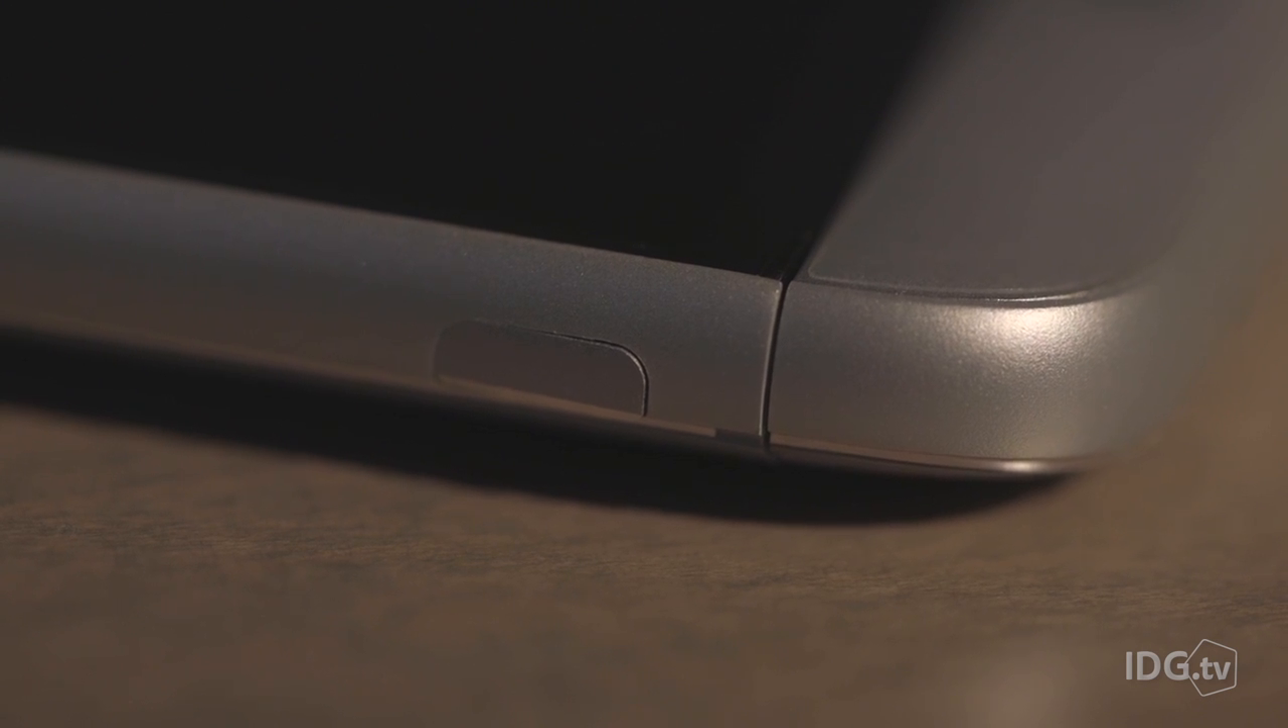You pop off this piece to get to LG's battery, and the result is a disconcerting seam that leaves a gap where the two pieces connect.